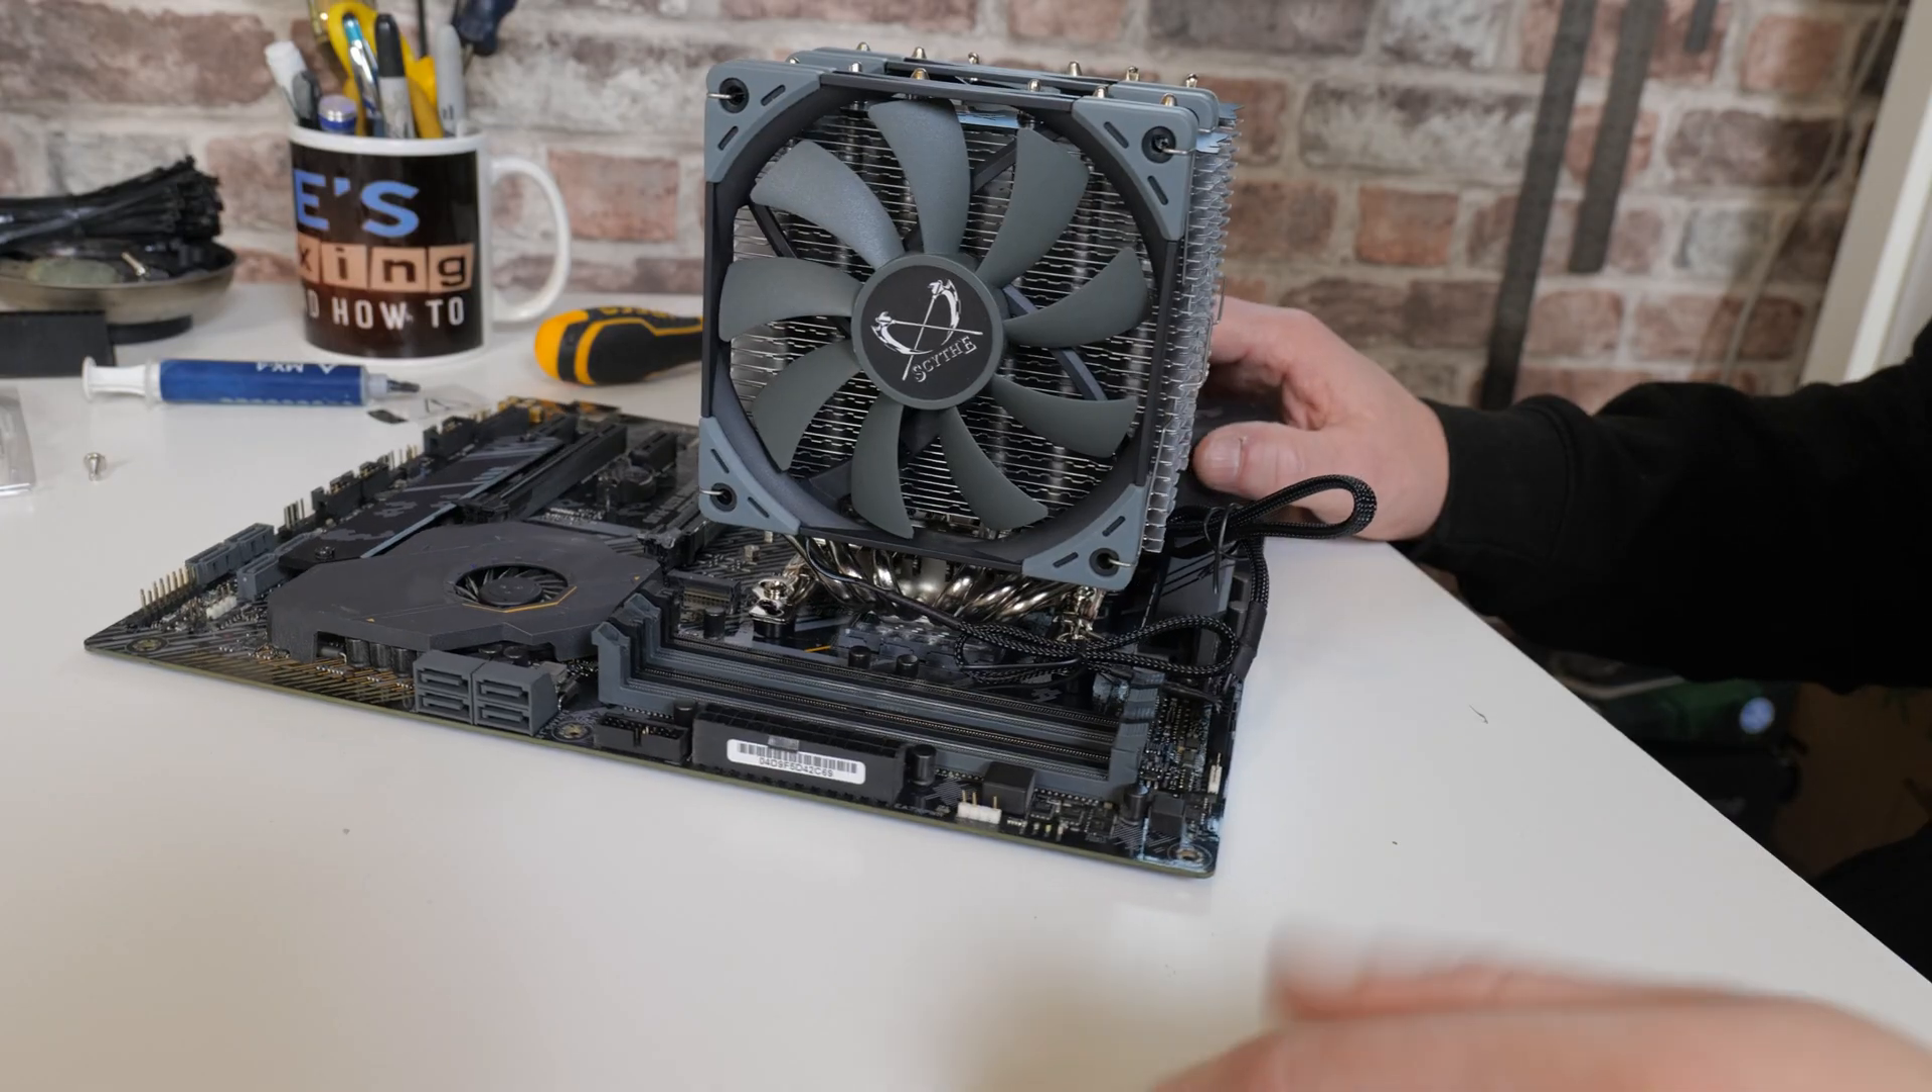So there we go that is our scythe fuma 2 installed on our am4 motherboard.